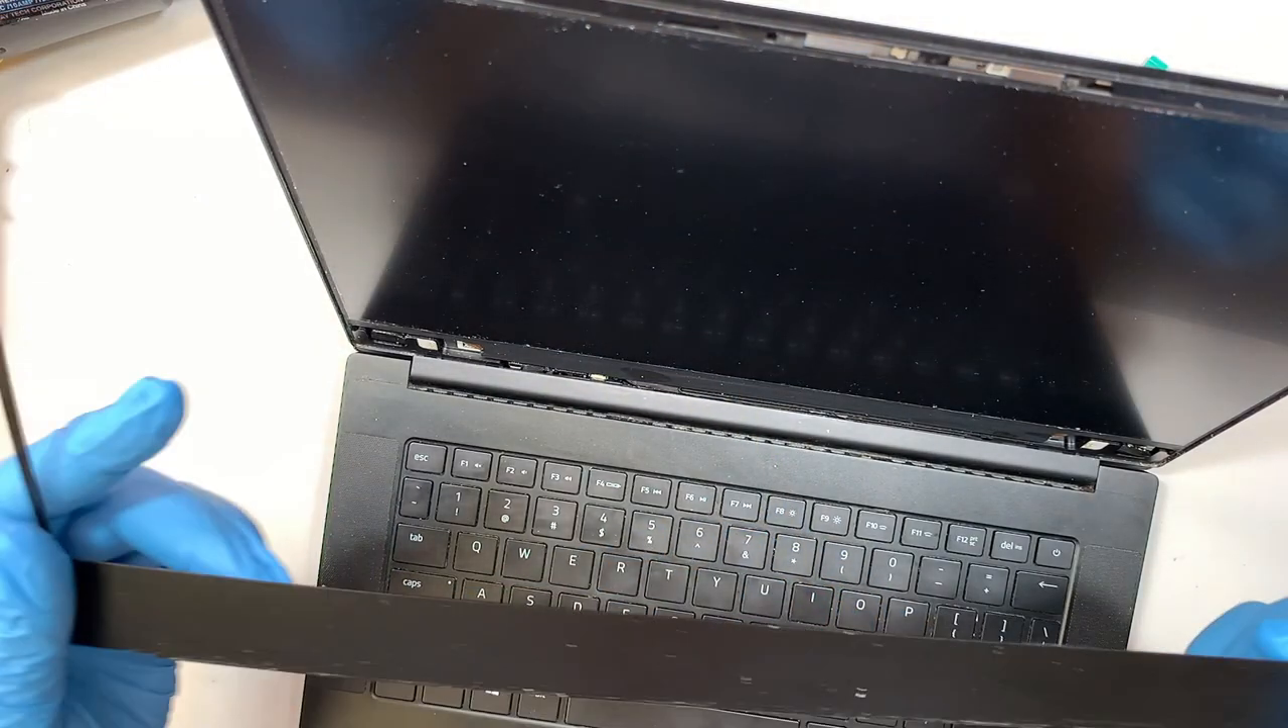I just removed the entire bezel. Looks good.